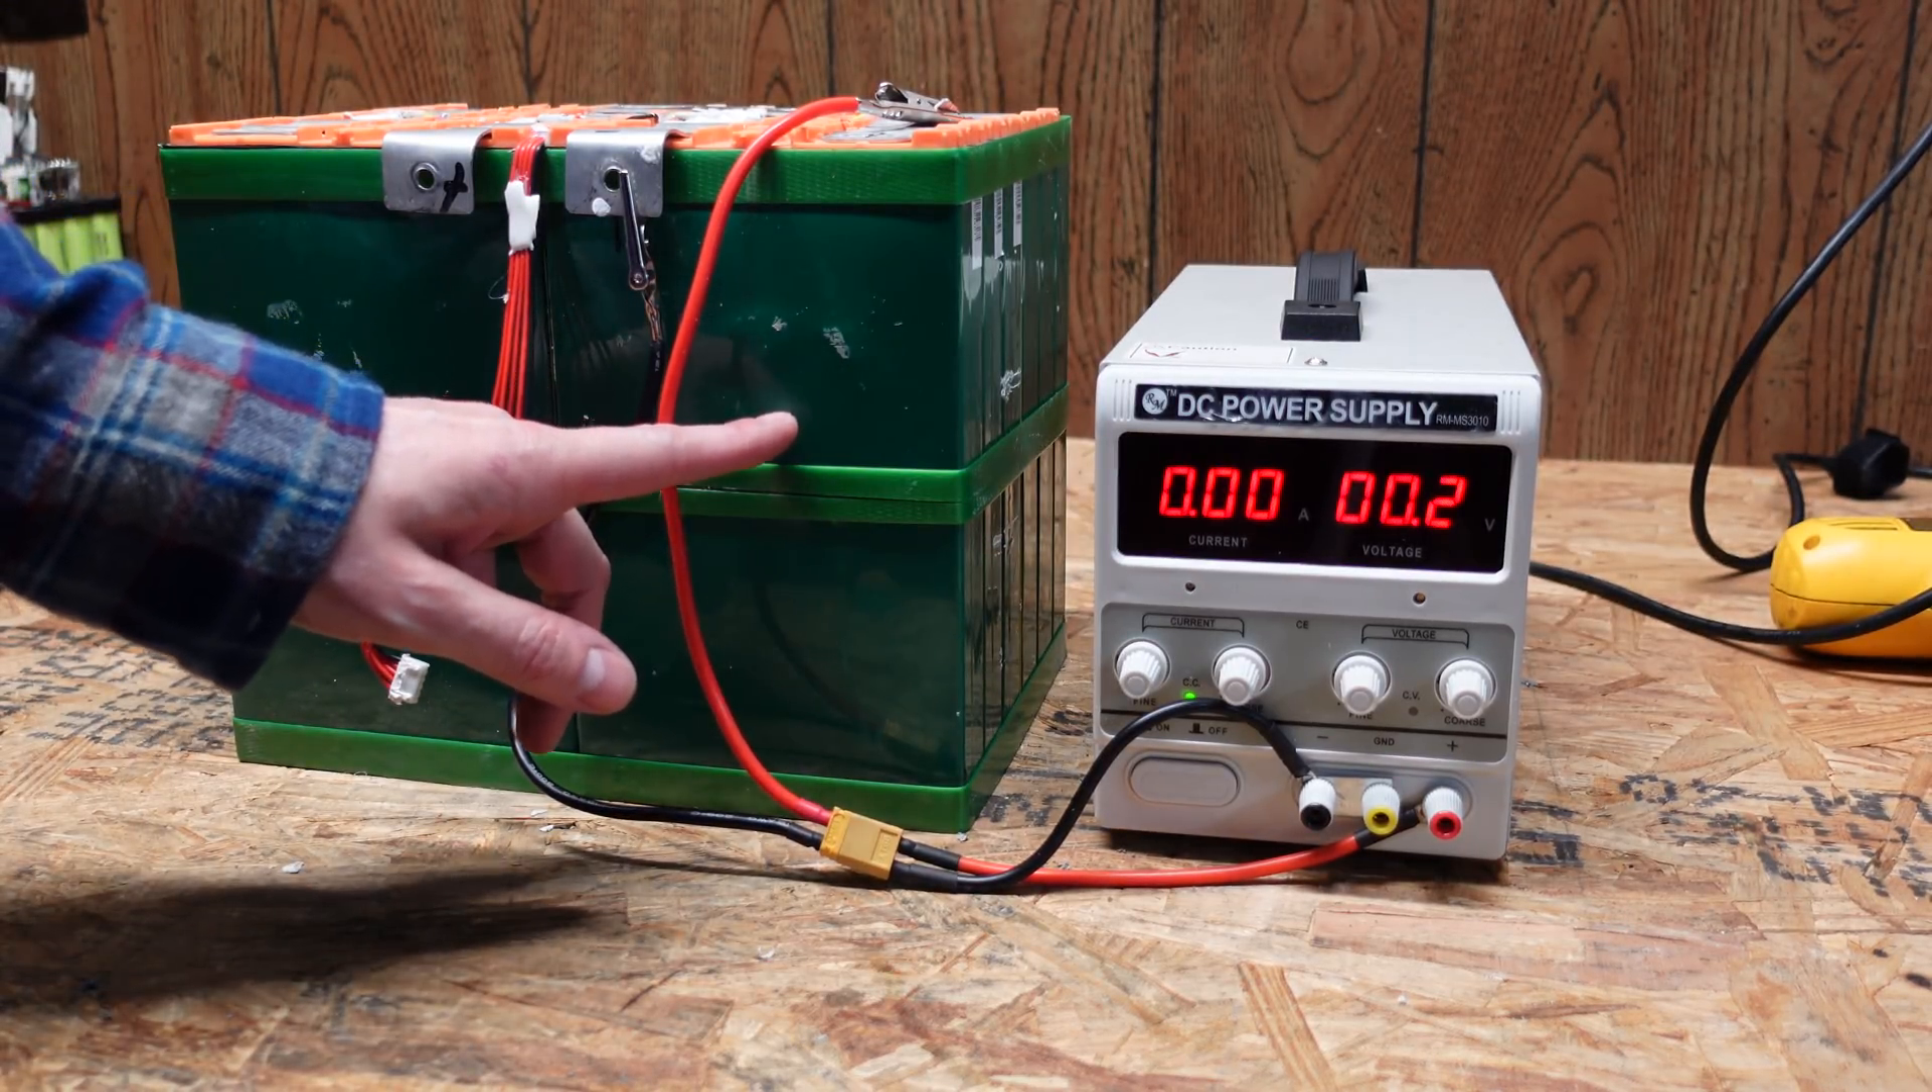I have this DC power supply connected up to the low-voltage grouping of cells here.